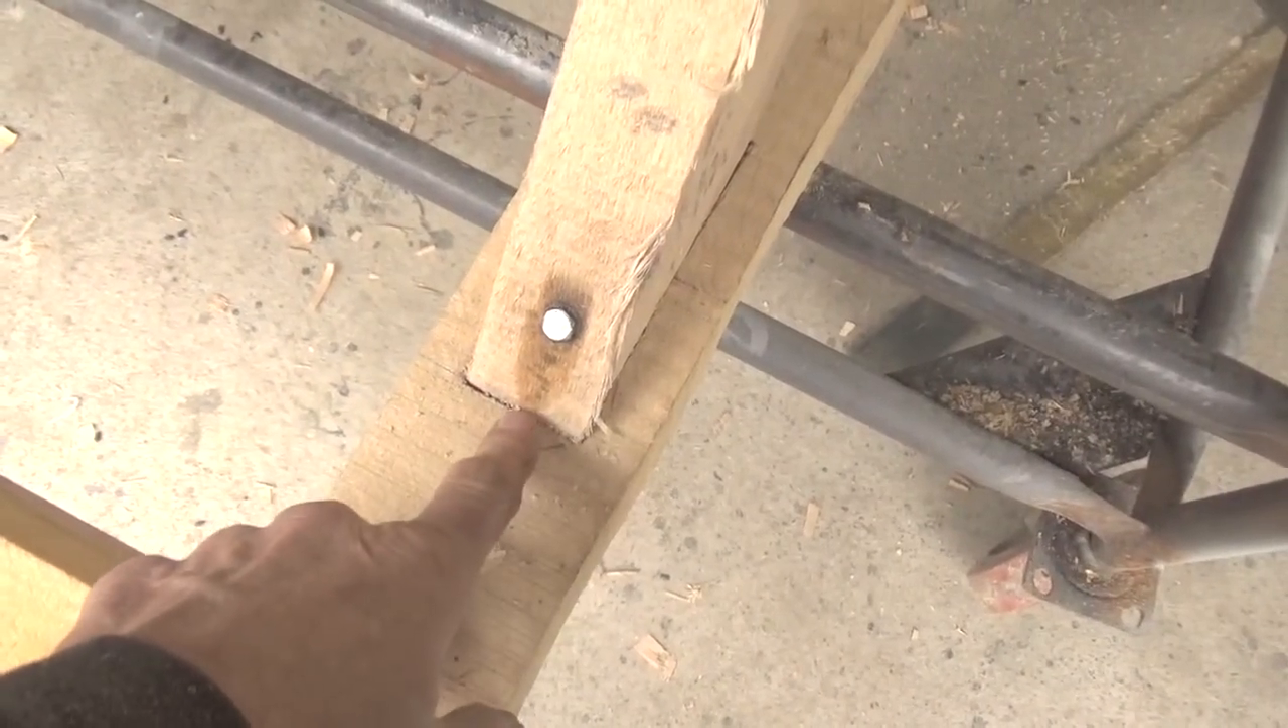We sunk the brace into the main frame. And then put a lag screw in there just to hold it.